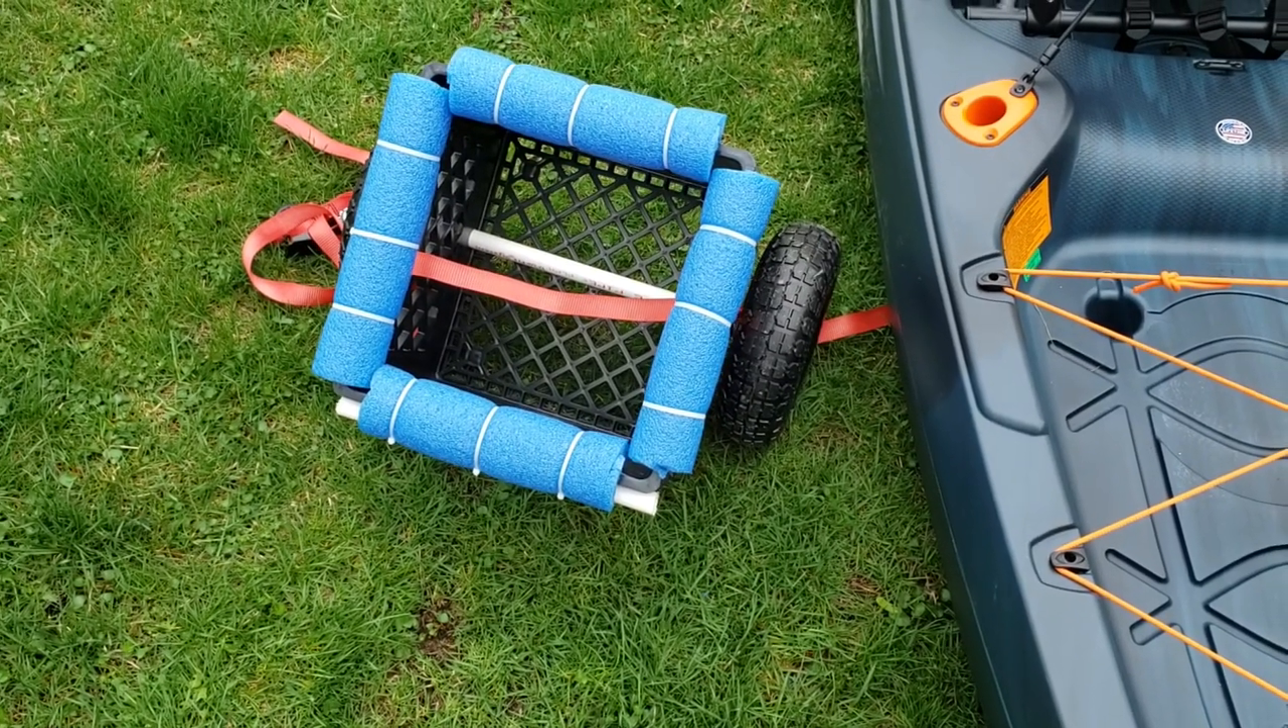I went ahead and installed the uh other uh pool noodles so now it's not going to scuff up my boat.